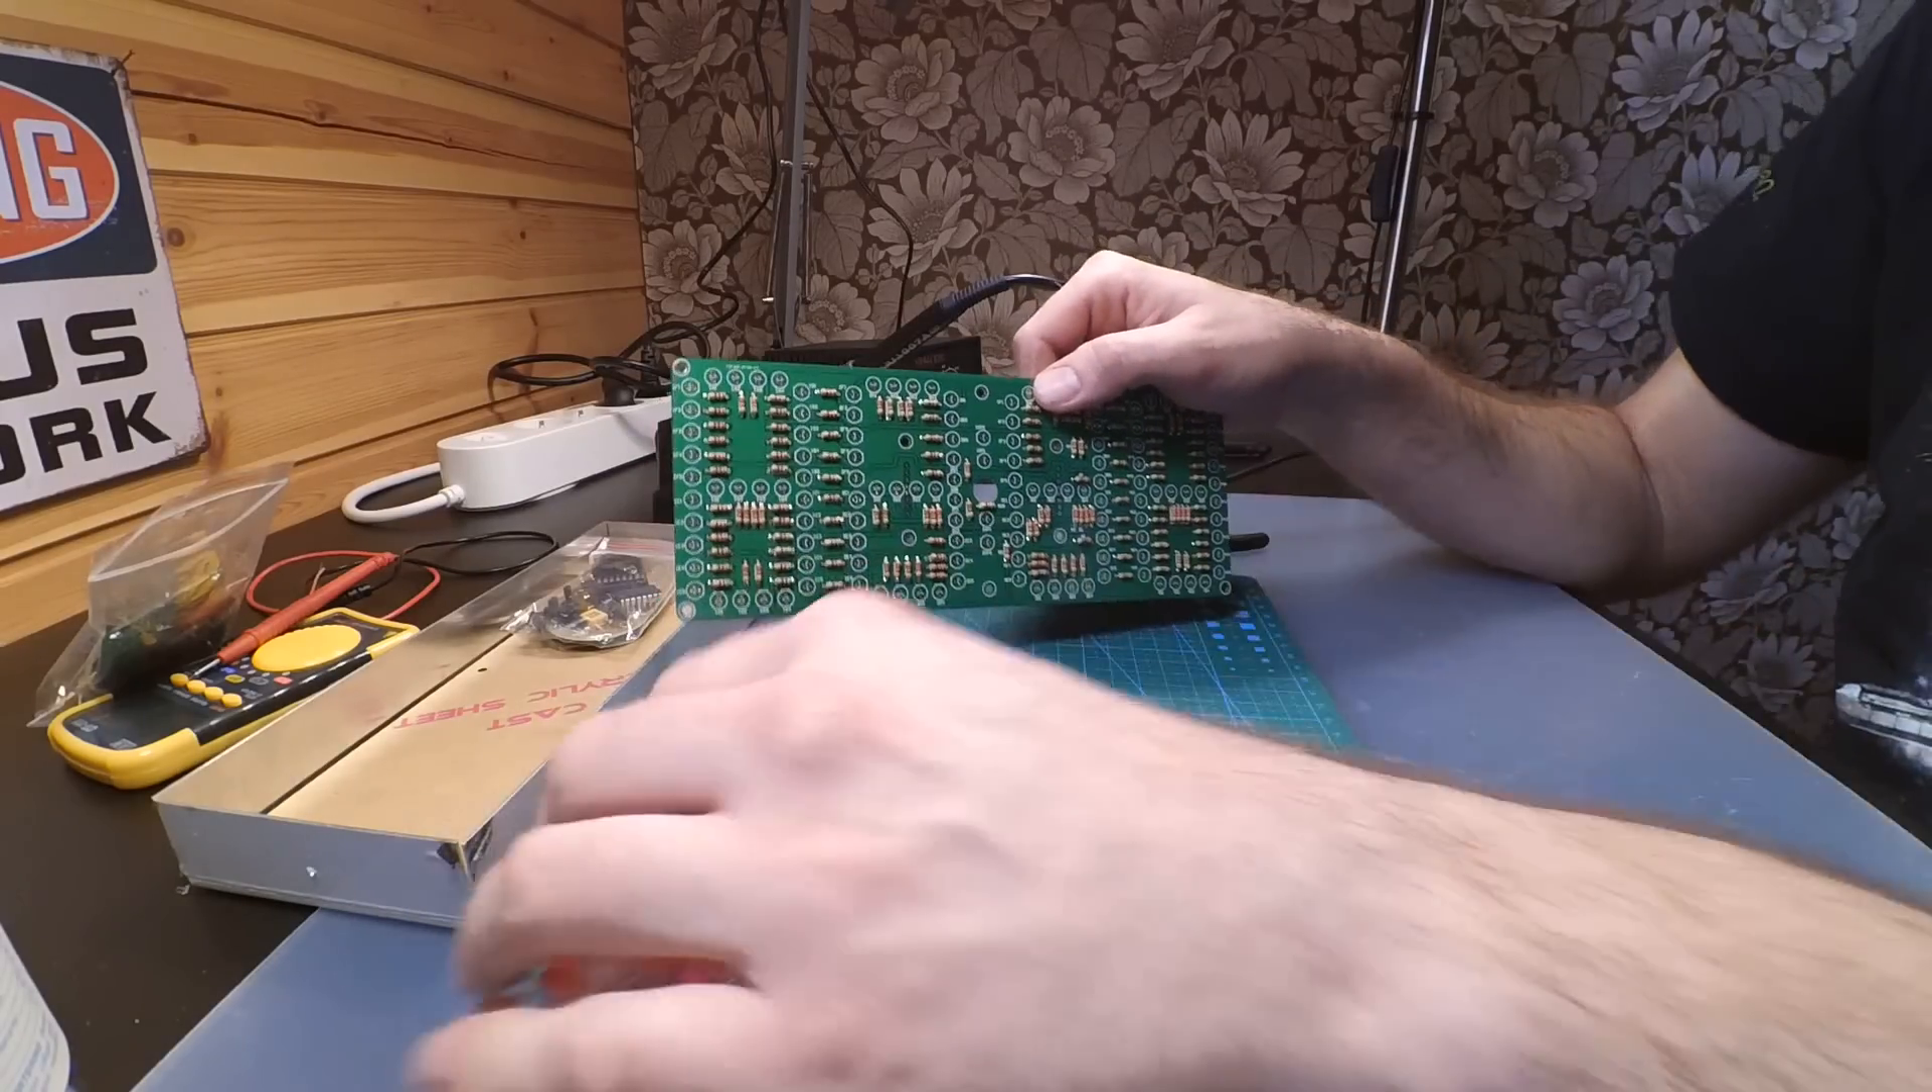I'm halfway, that means I put in all the resistors and it's time for the LEDs.